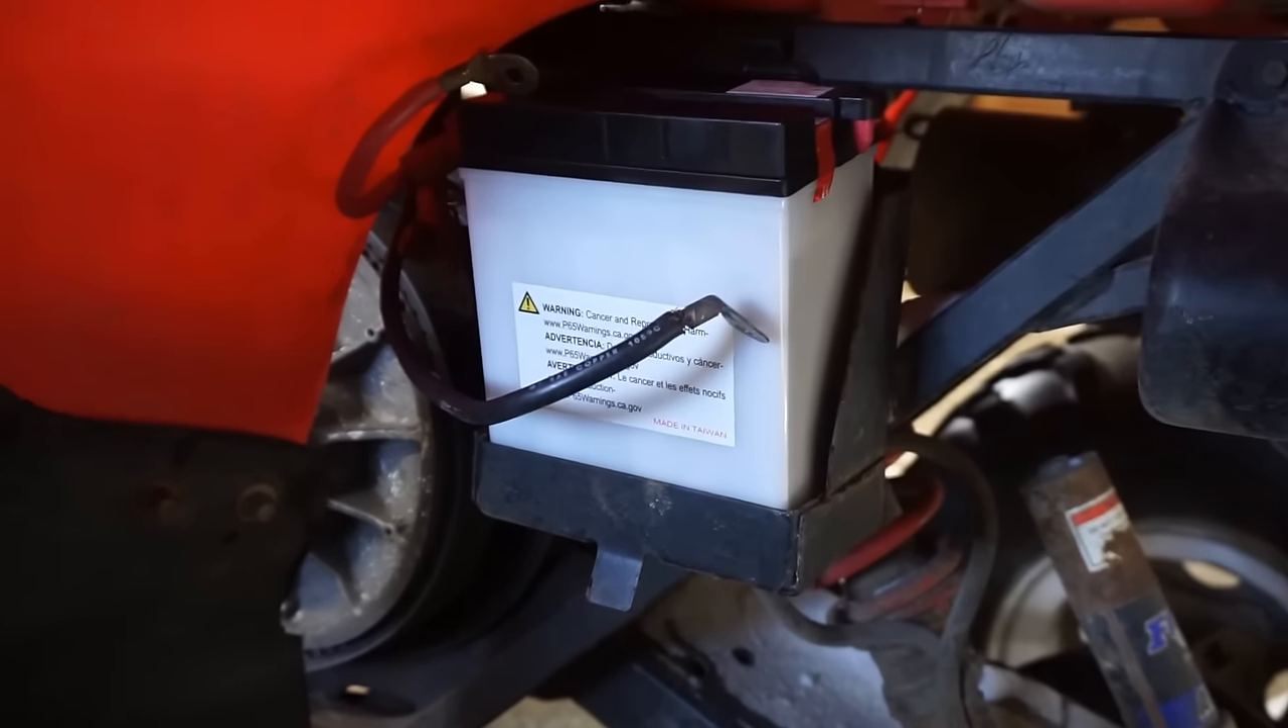So it looks like the battery fits.